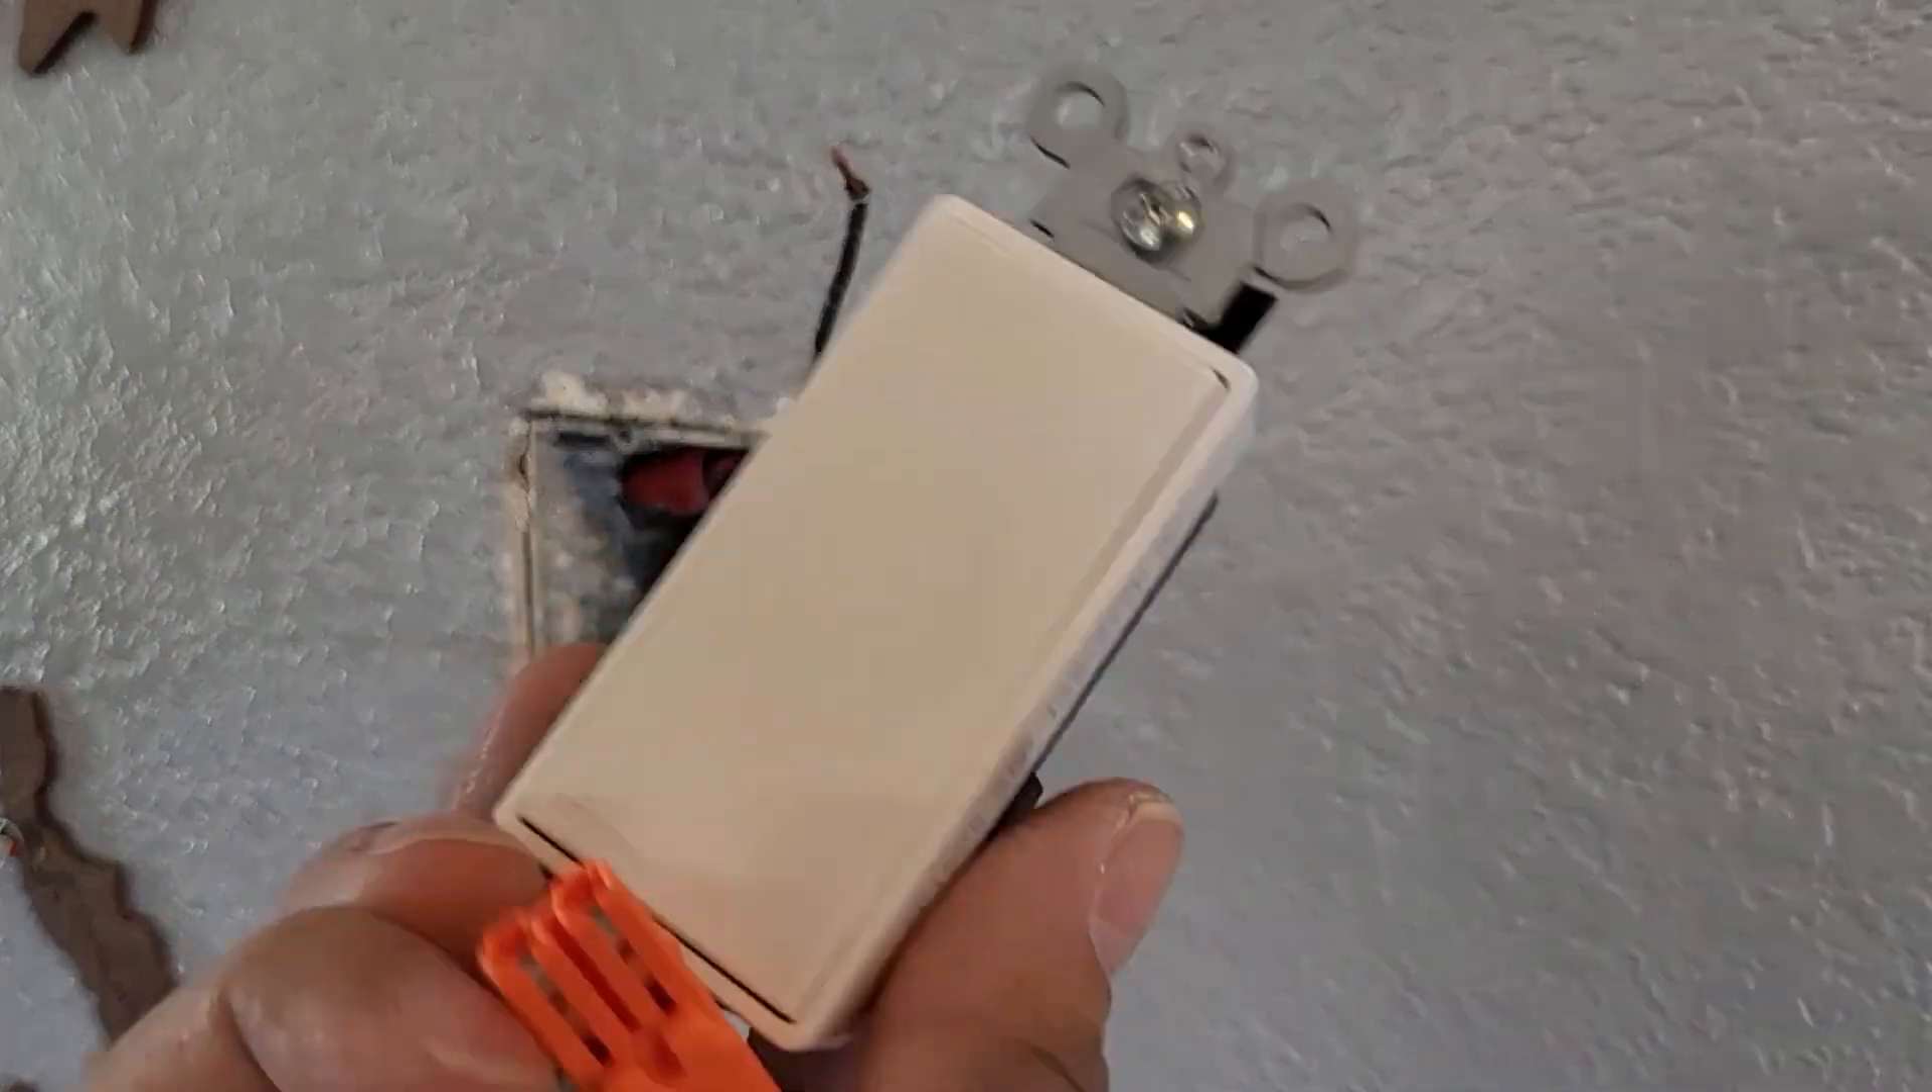As you can see, I already took off the cover plate and the old switch I have on there.